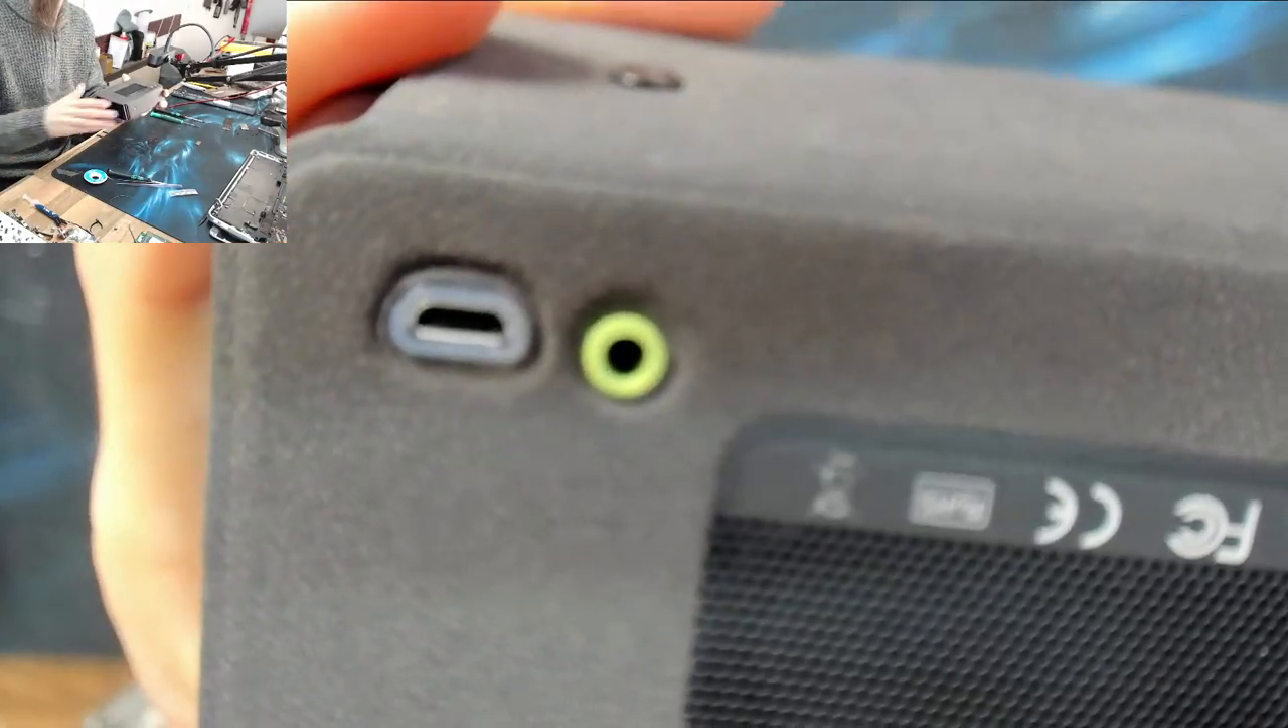All done with a nice shiny new USB connector.